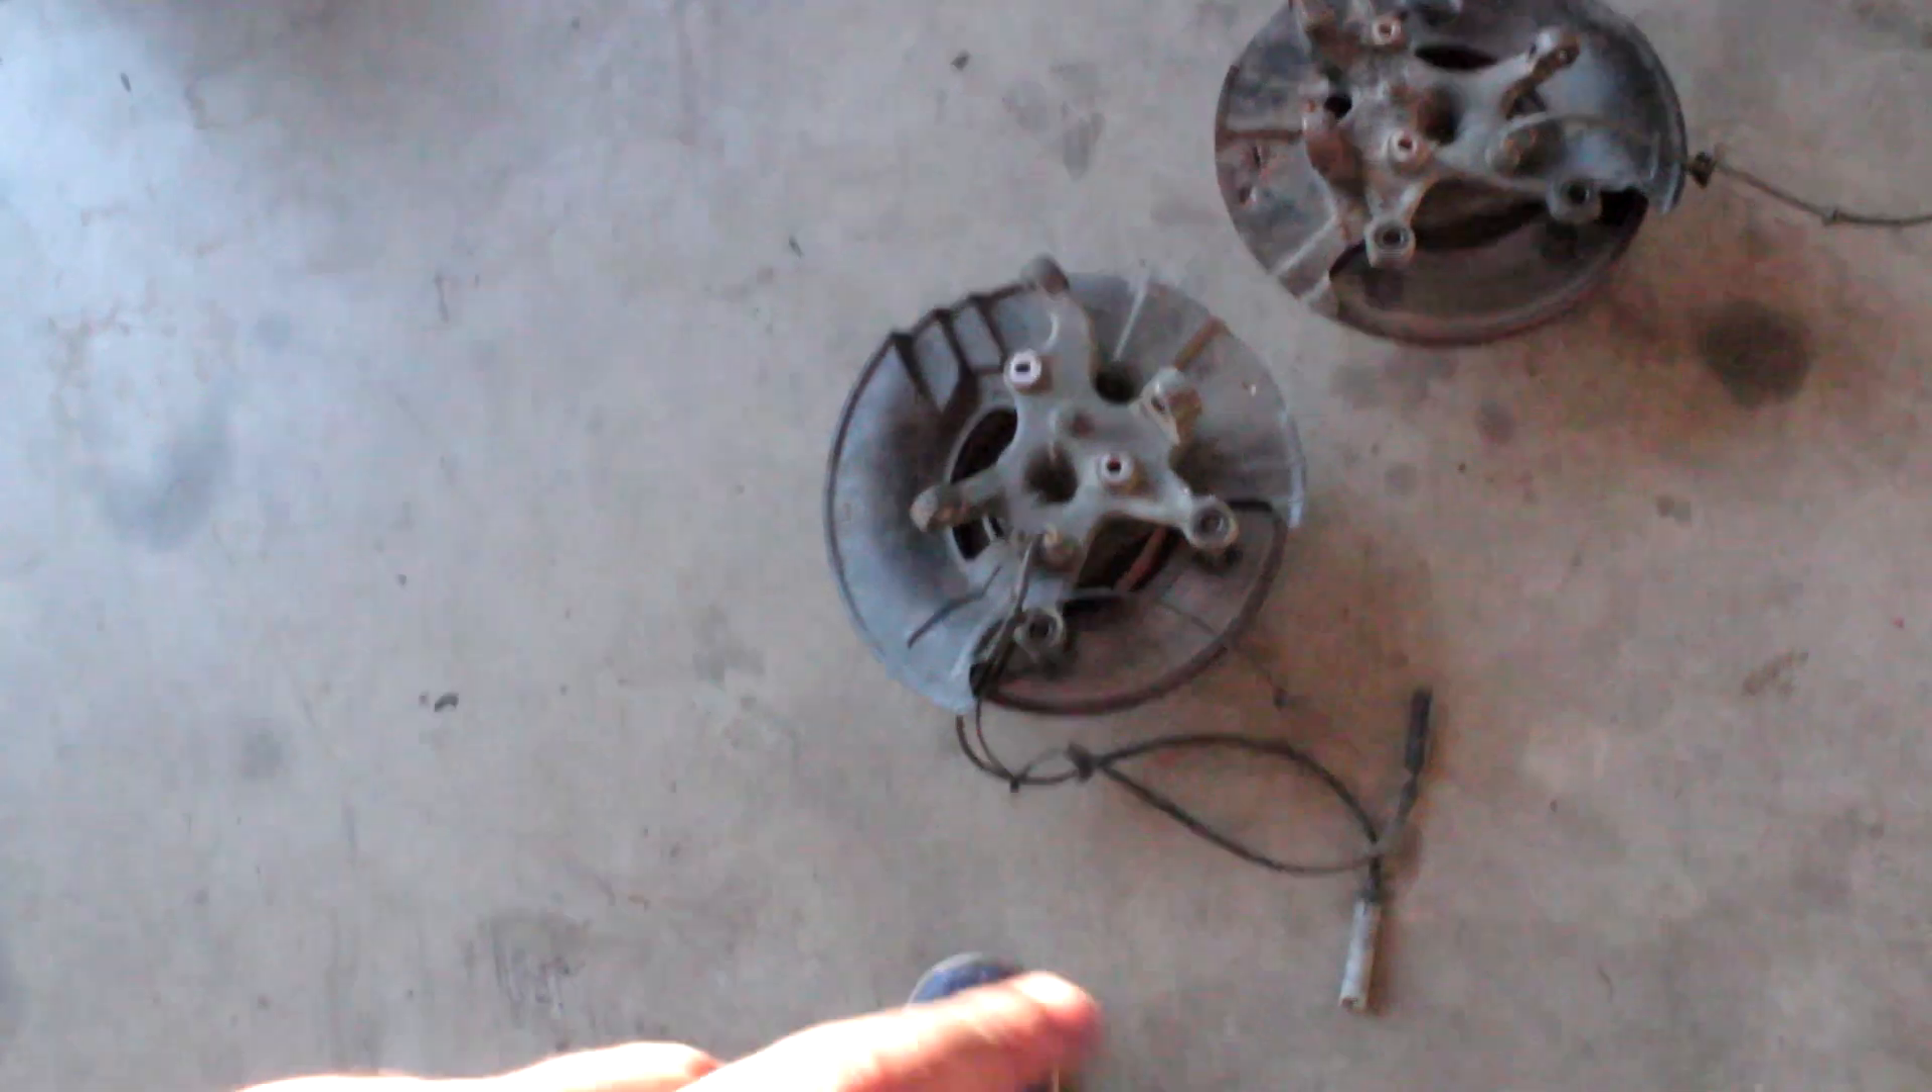We got both knuckles out. Wasn't too bad. Didn't have to cut my ABS wires.